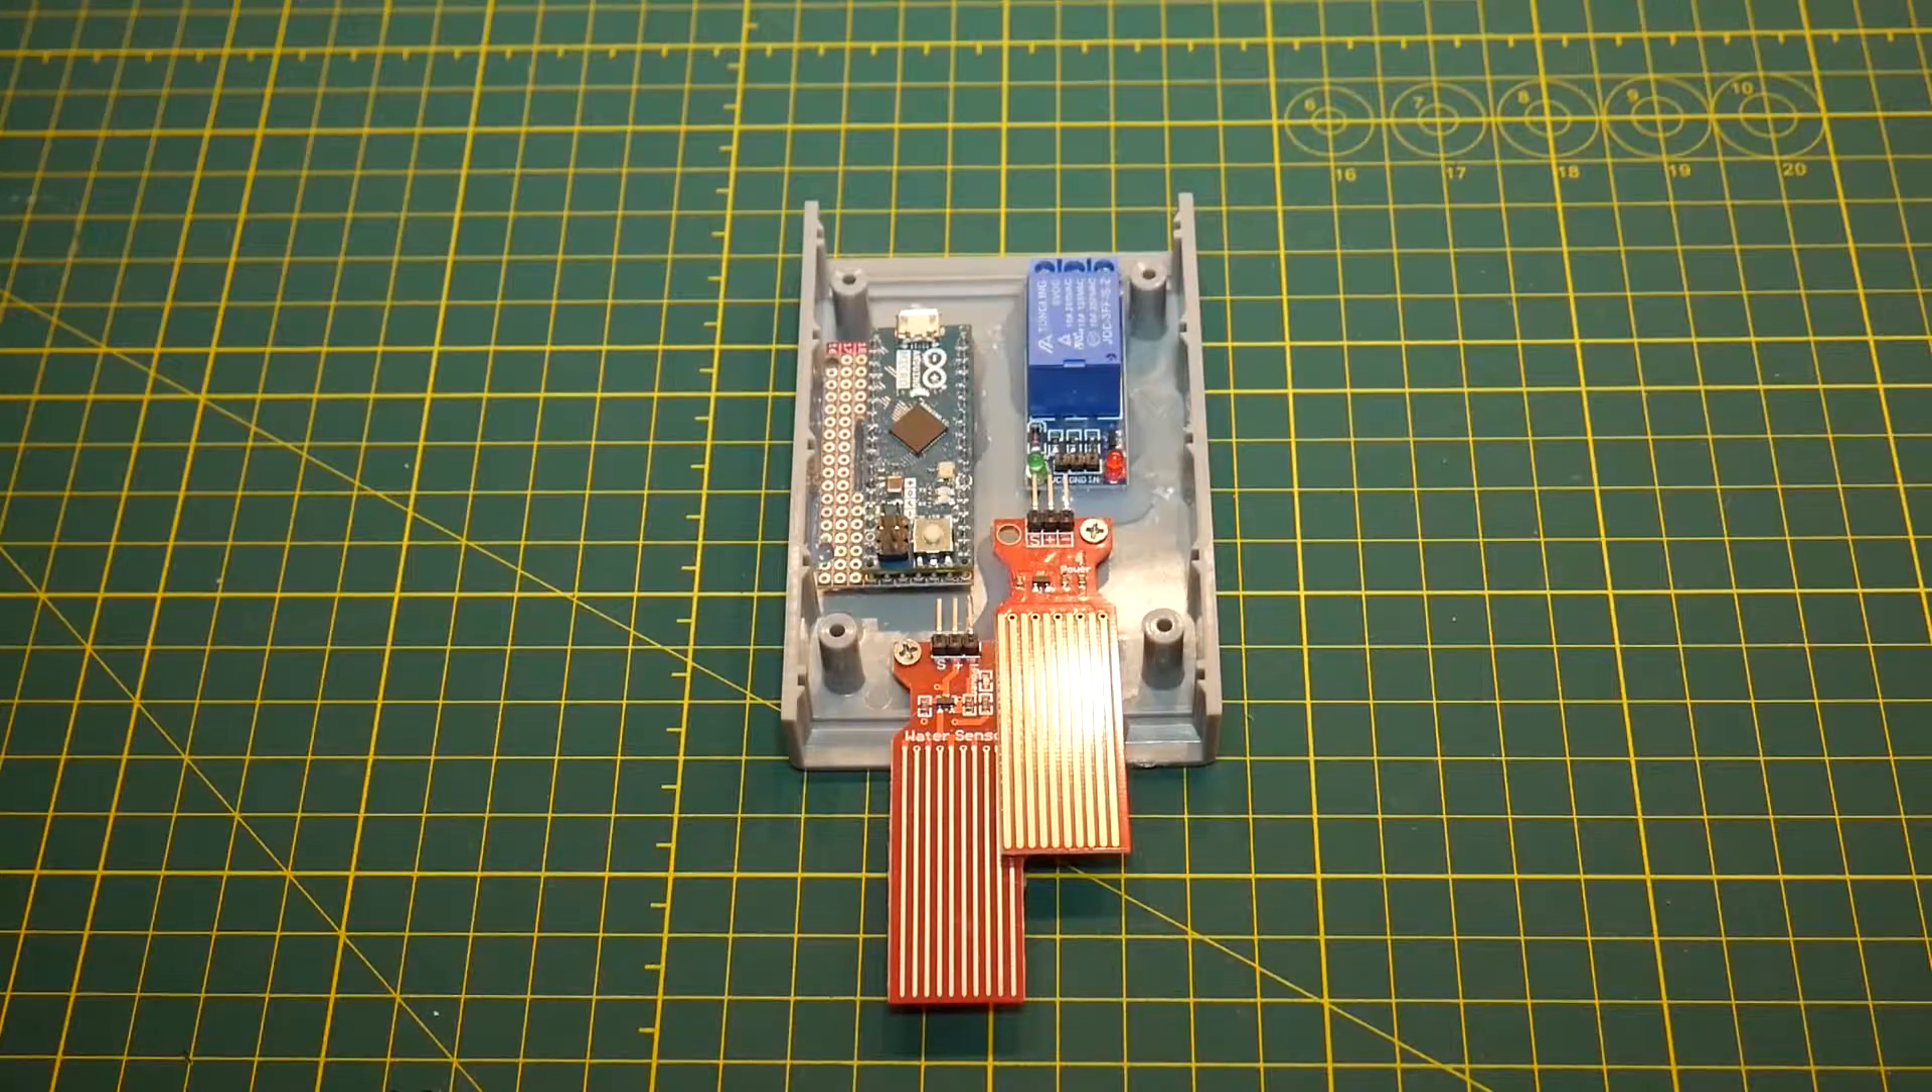I've put one water sensor into the each of the bosses on my project case here and conveniently the bosses are set at one inch apart.